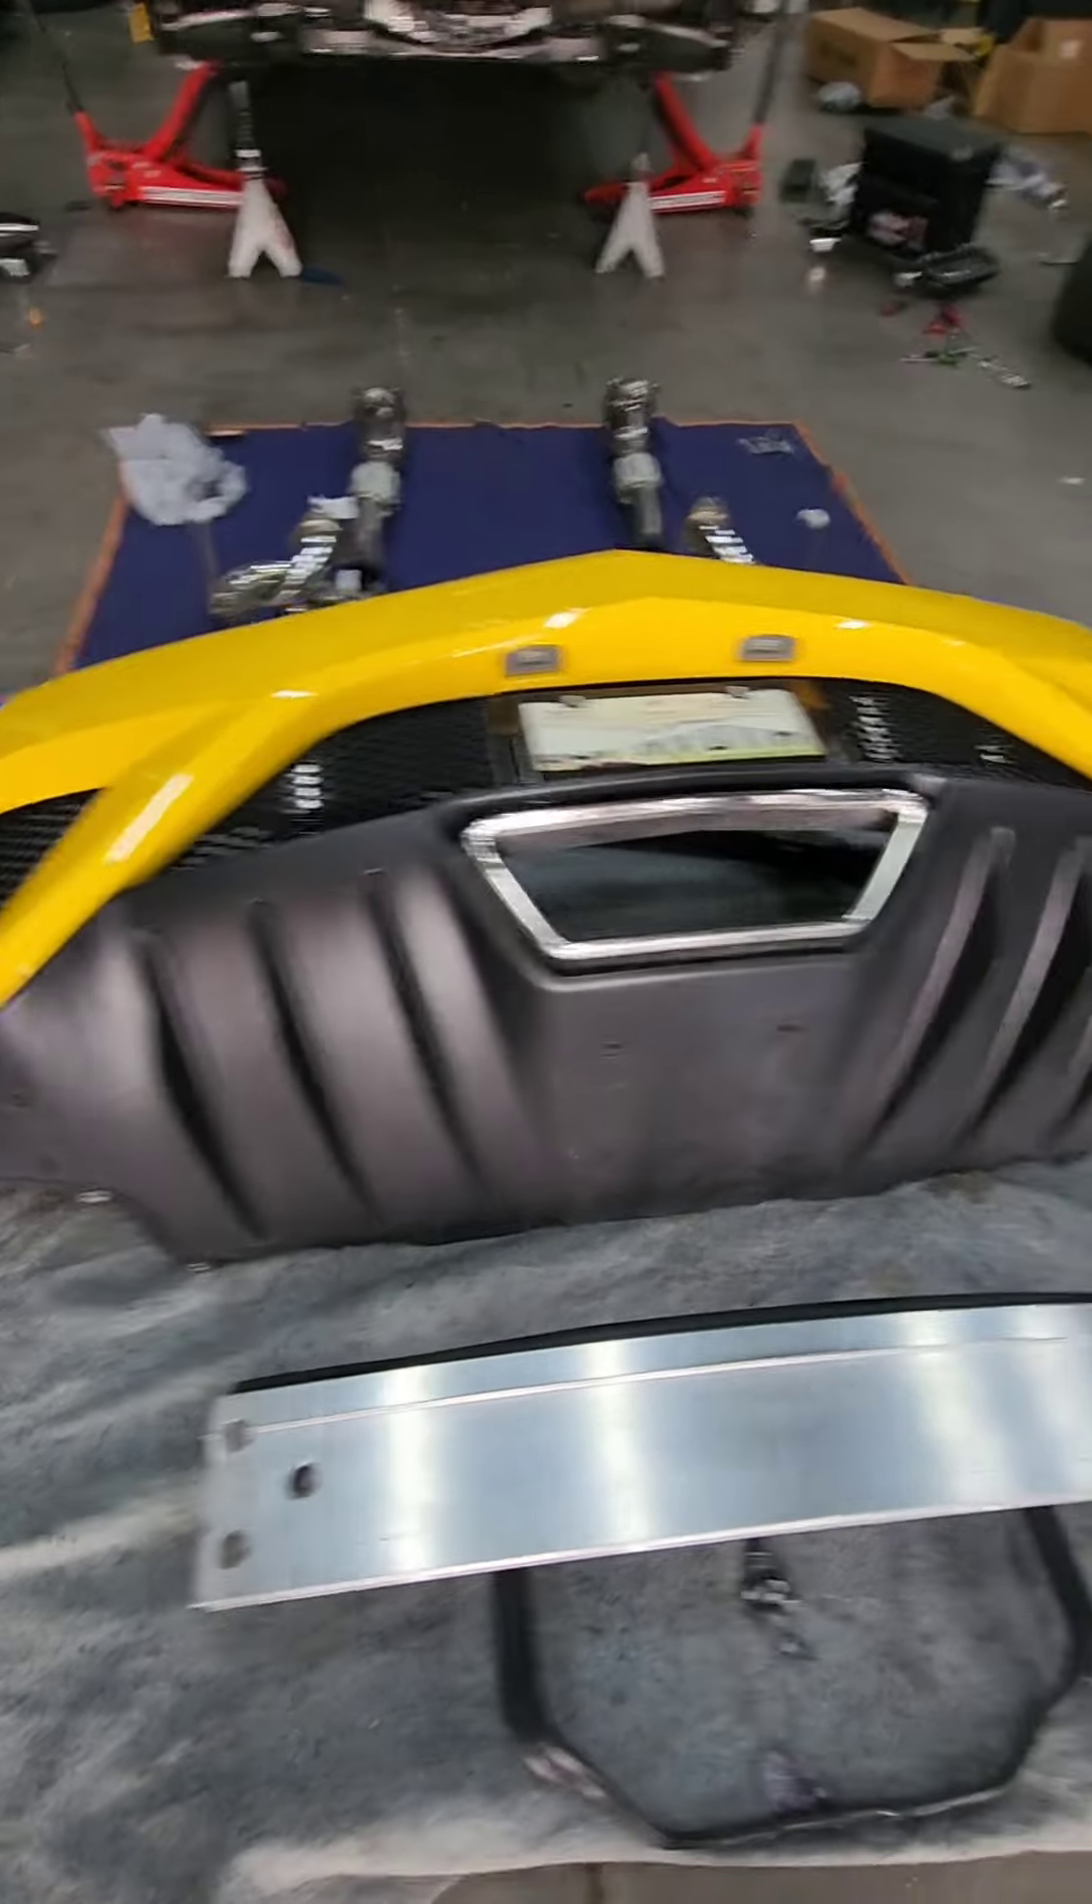We've got the bumper removed and the bumper cover is taken out.